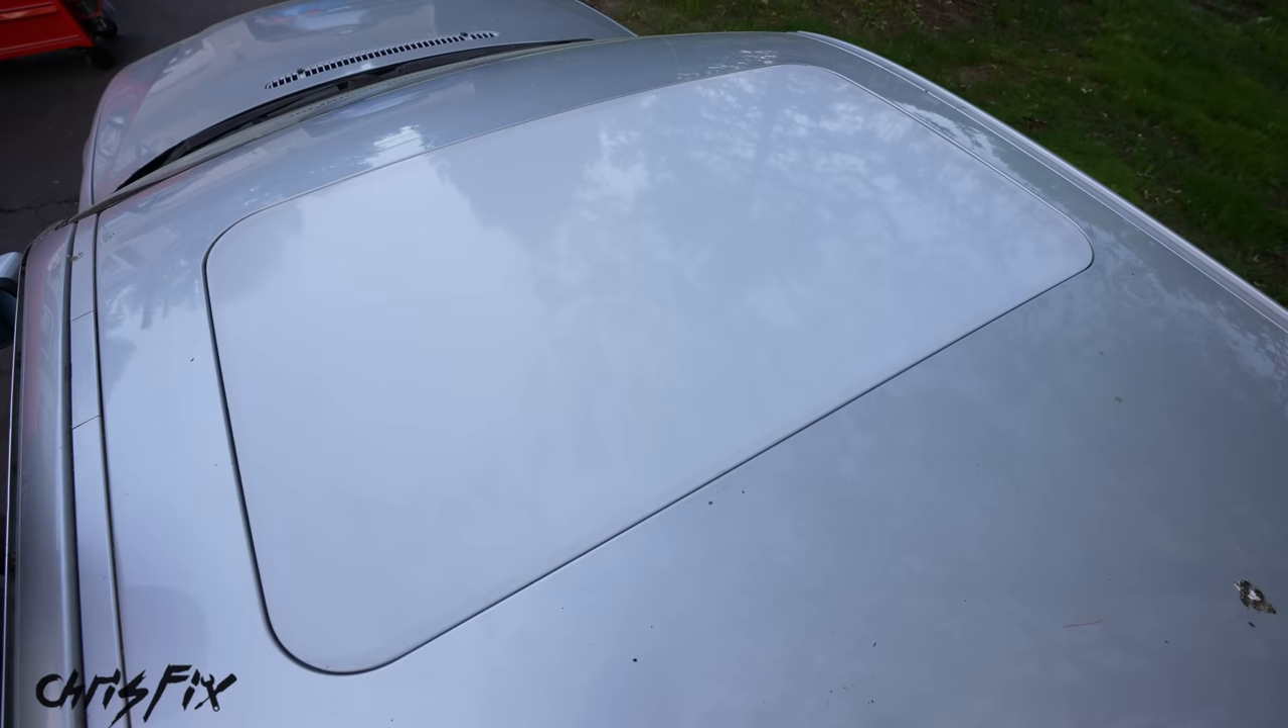But don't worry we have a lightweight sunroof delete kit that fits right in like that.